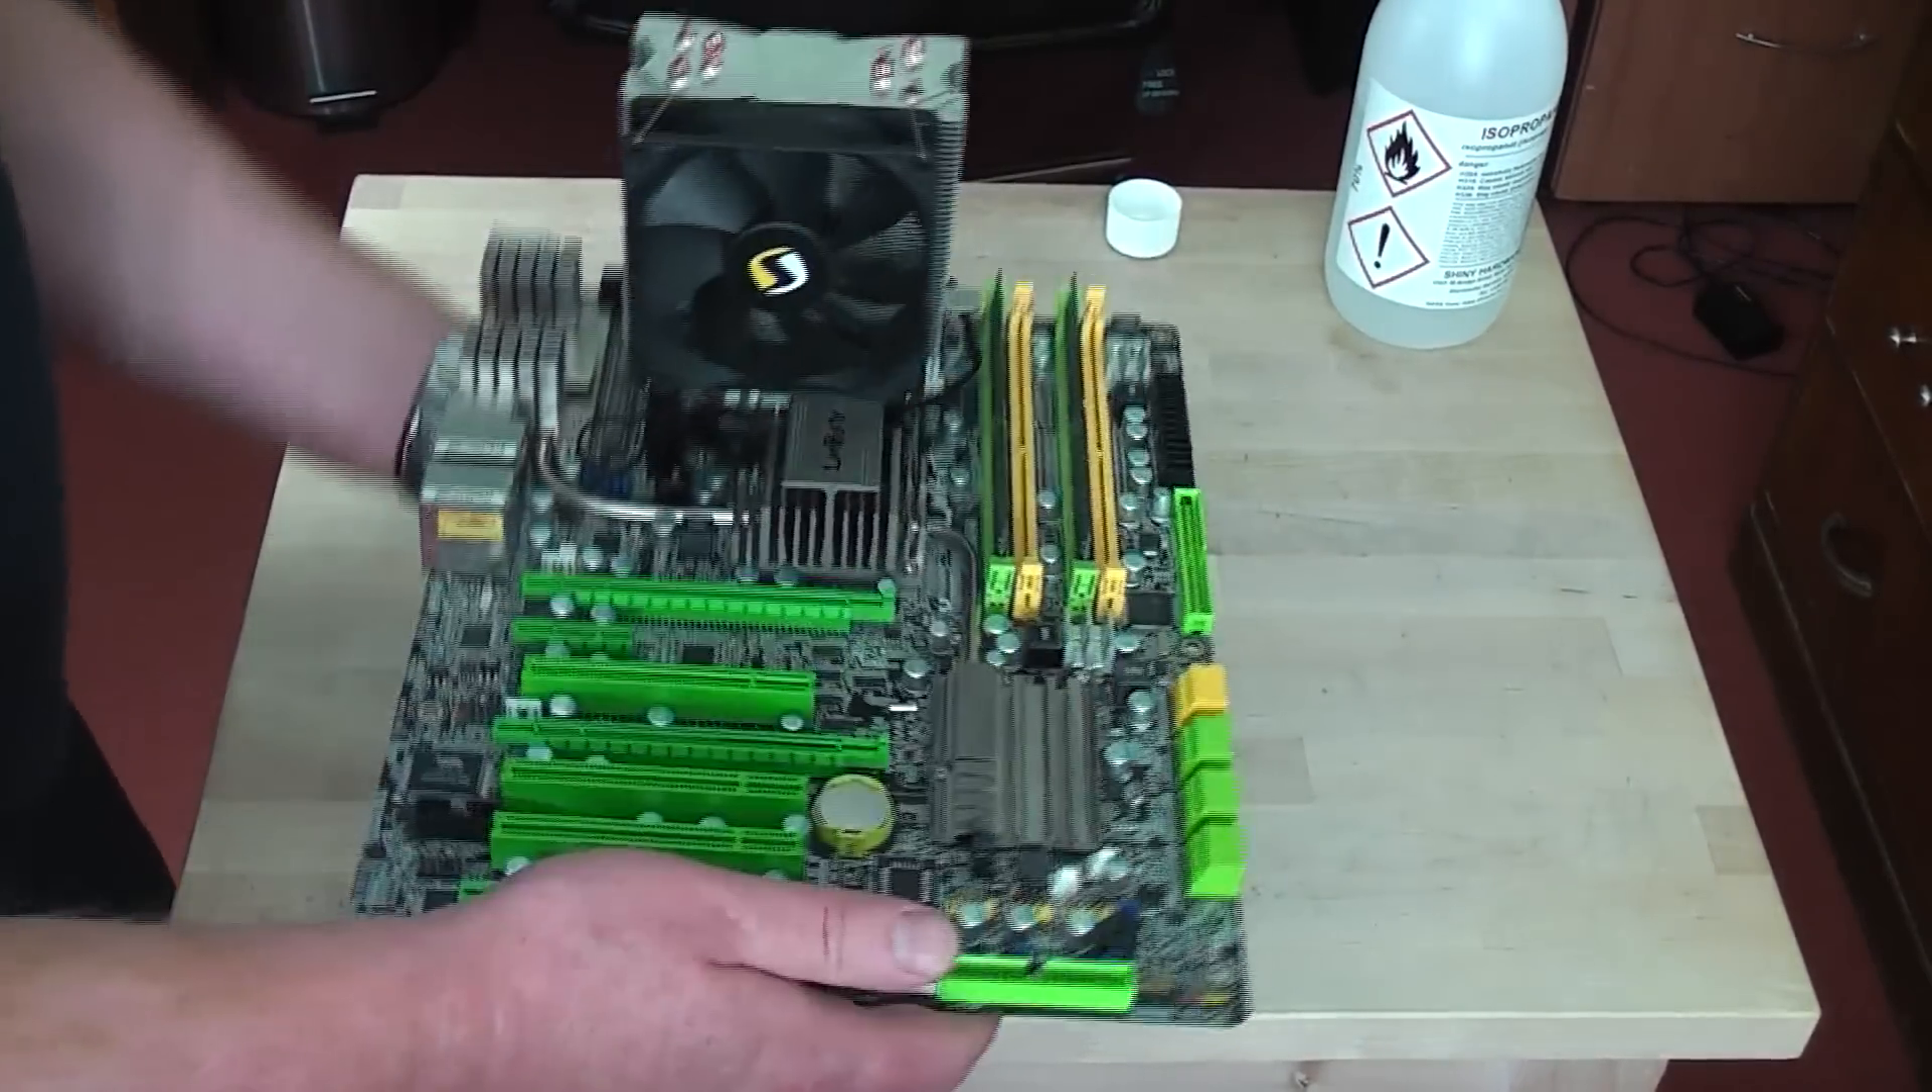Mamy pamięci, słuchajcie, zamontowane, jak widzicie, mamy zamontowany kuler.